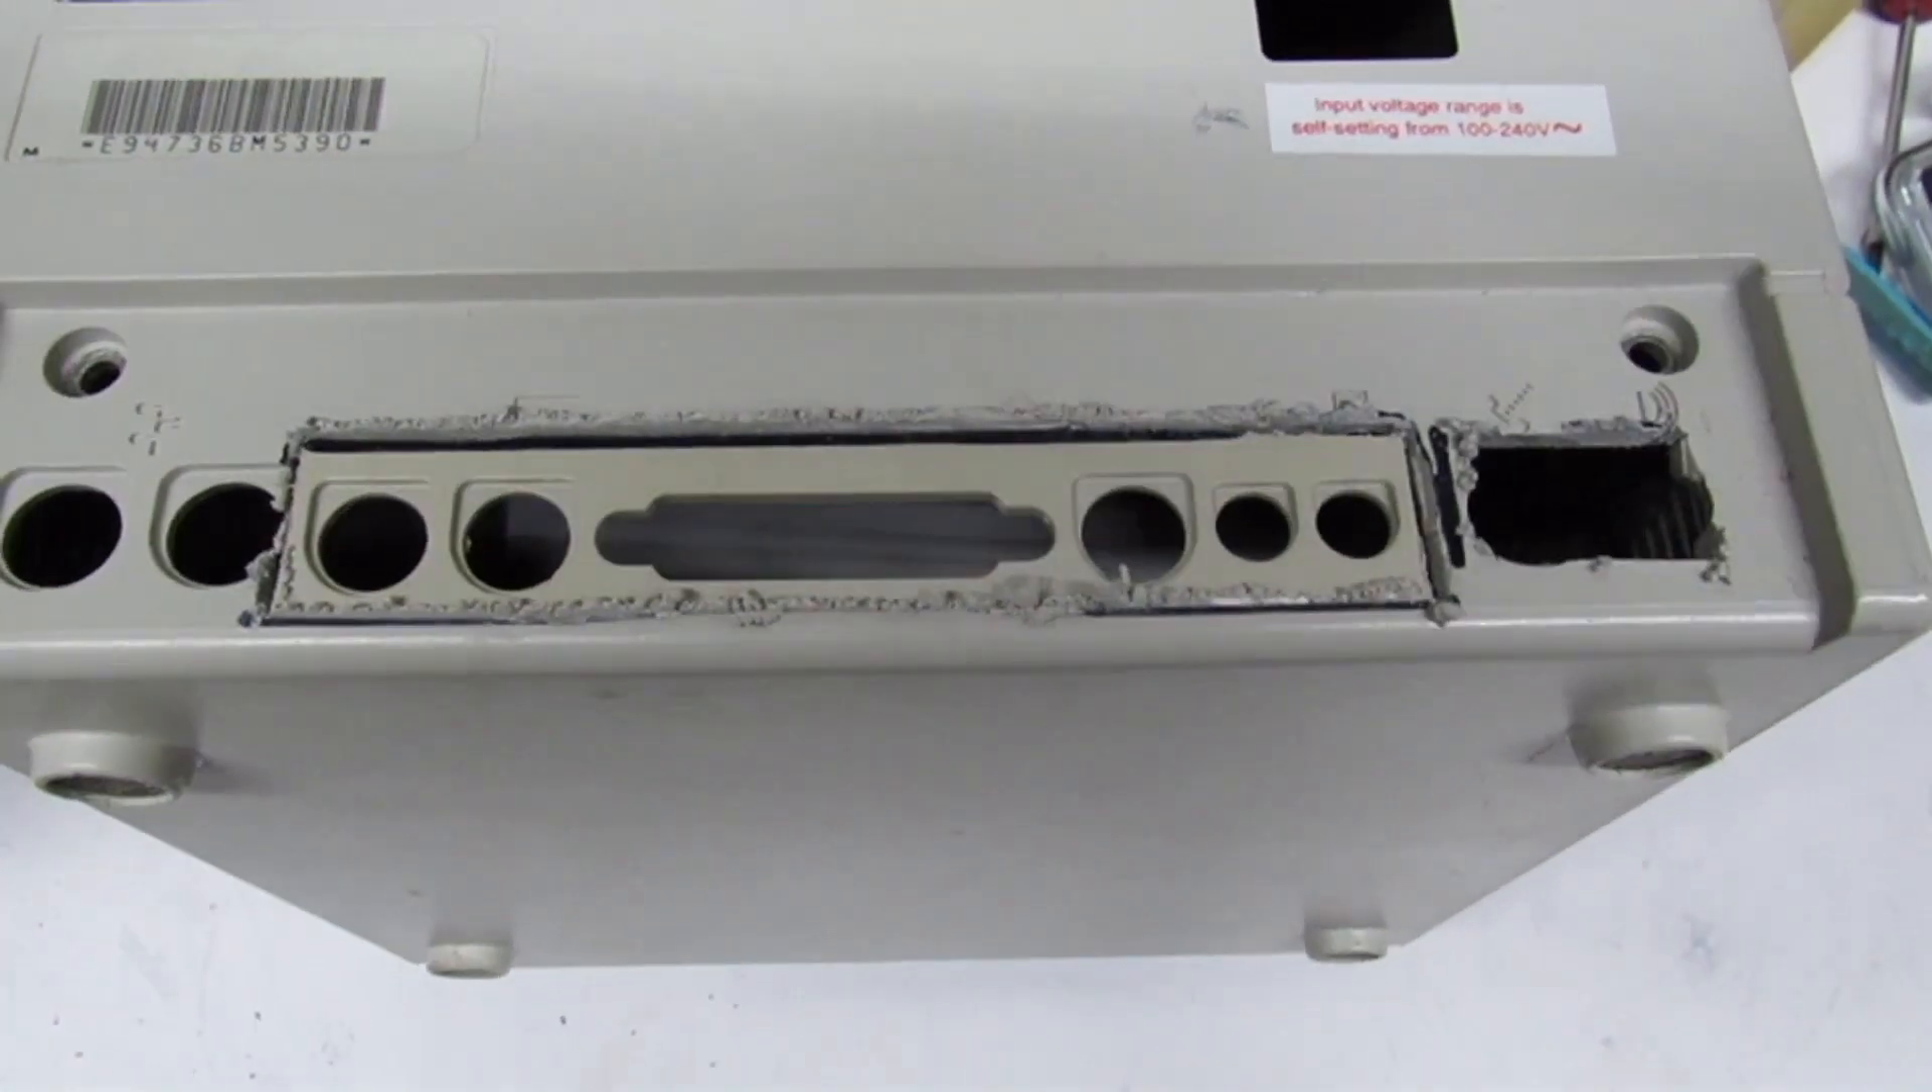Here I spliced in the 605 backplate to the SC -30 case.